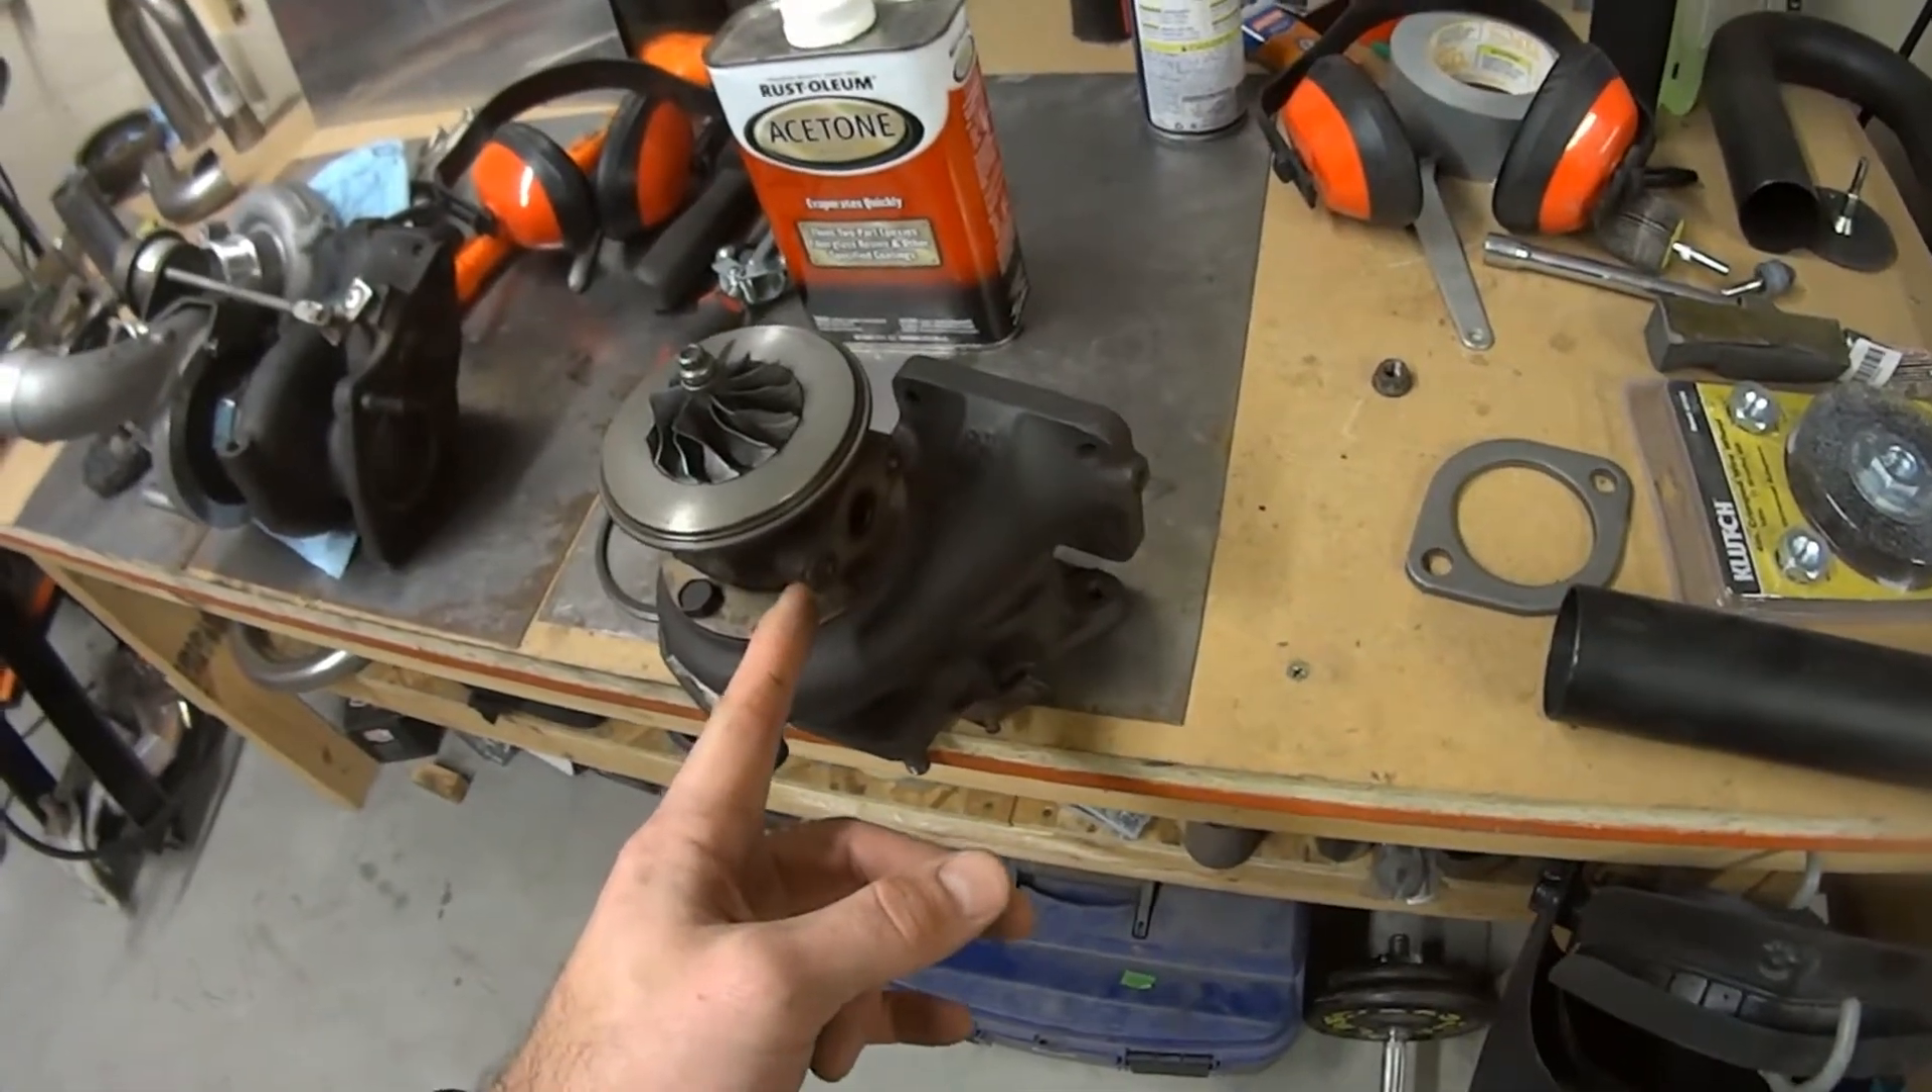So here I have one of my turbochargers with the compressor housing taken off and then I have the other one fully assembled here.